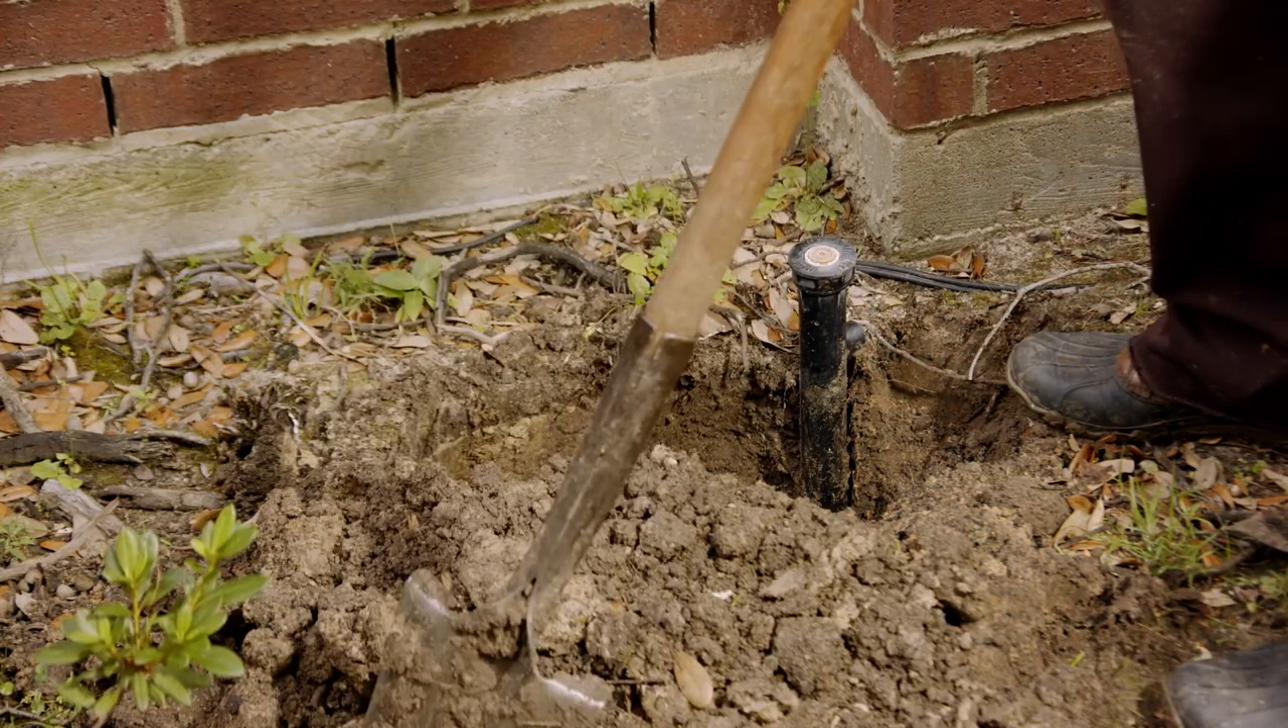We've got a pop-up that's sticking up several inches too high. The top of that pop-up should be even with the ground, so let's fix that.